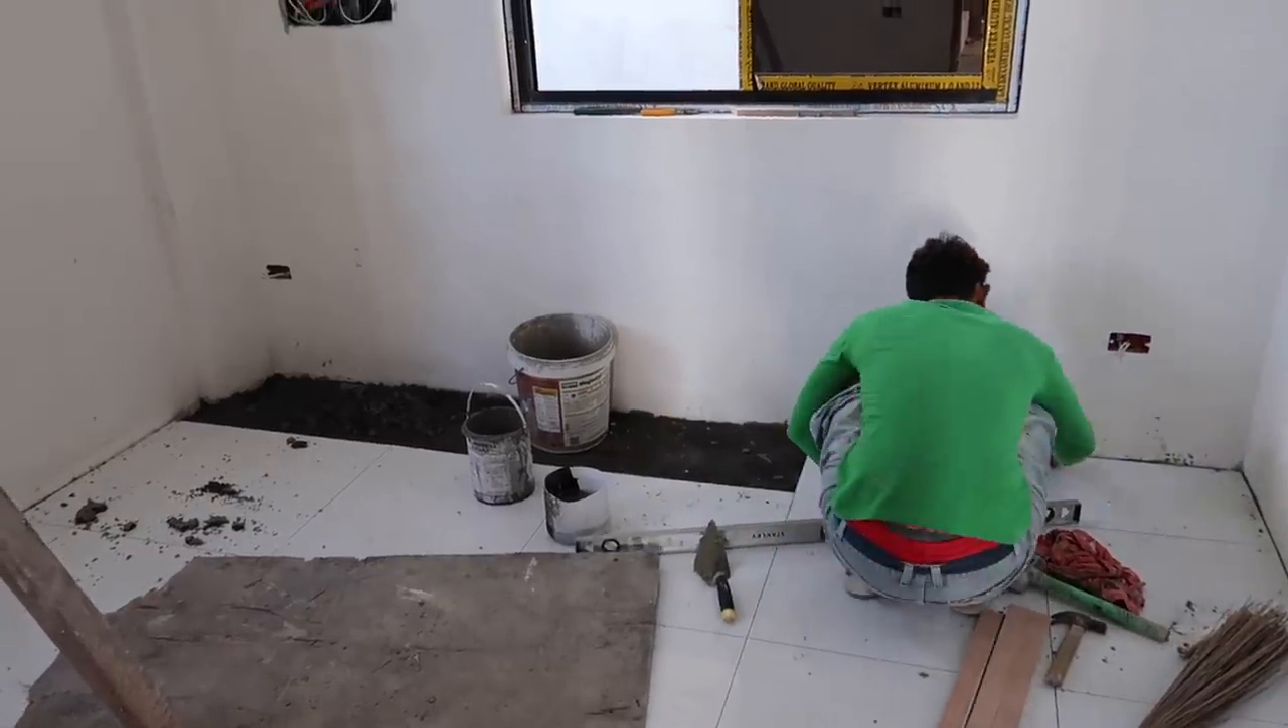Looks like a few more tiles to go.